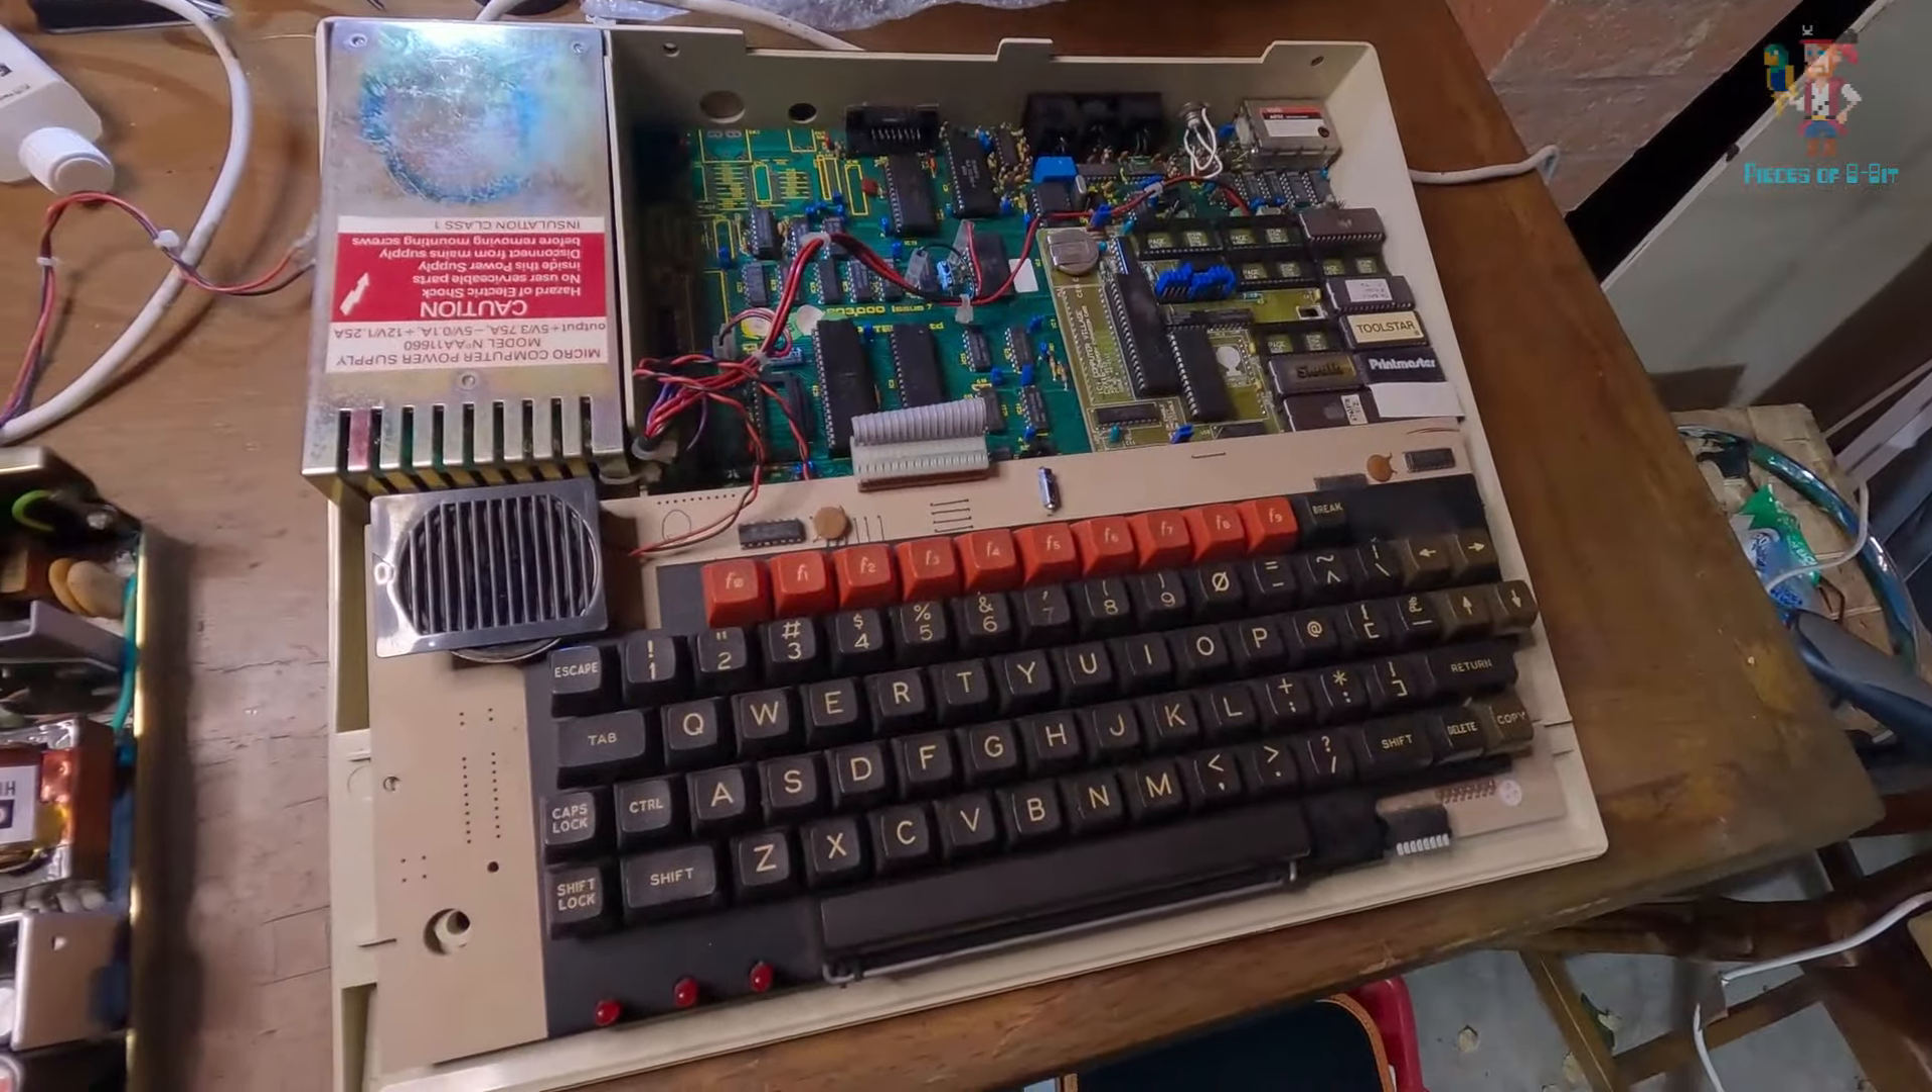So I've taken the lid off this as you can see.